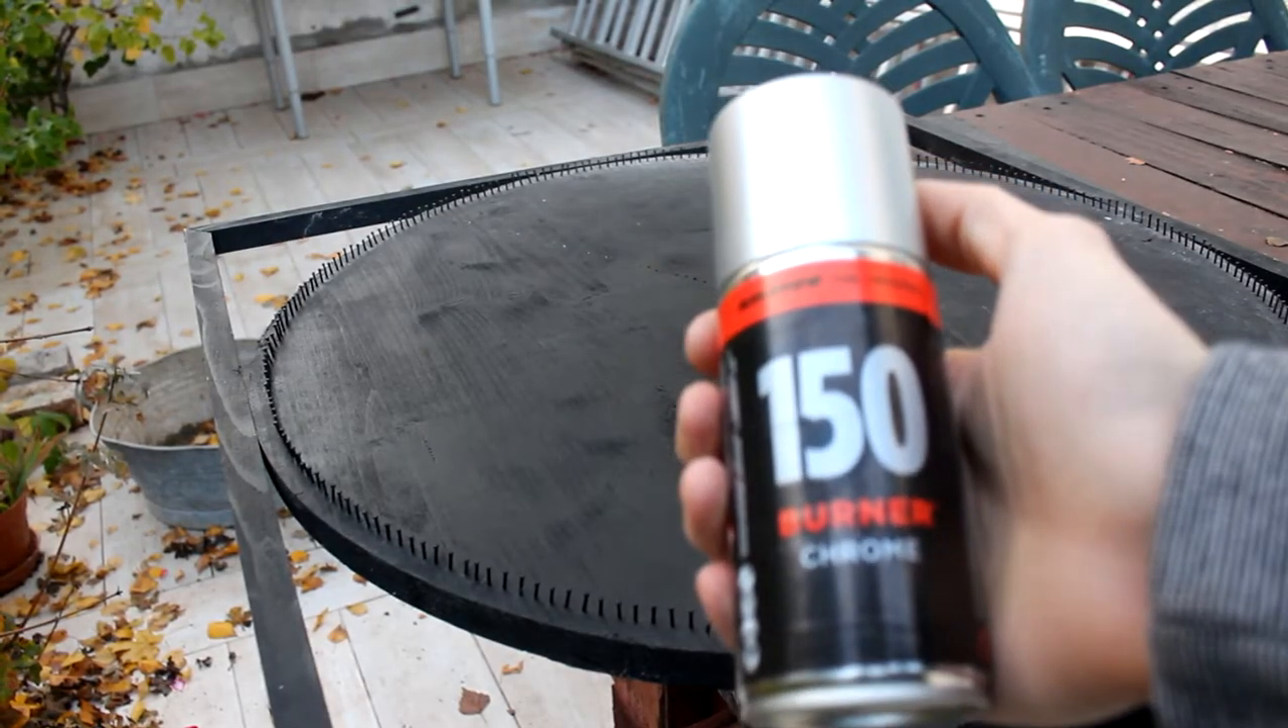You can see the nails hammered around the perimeter.